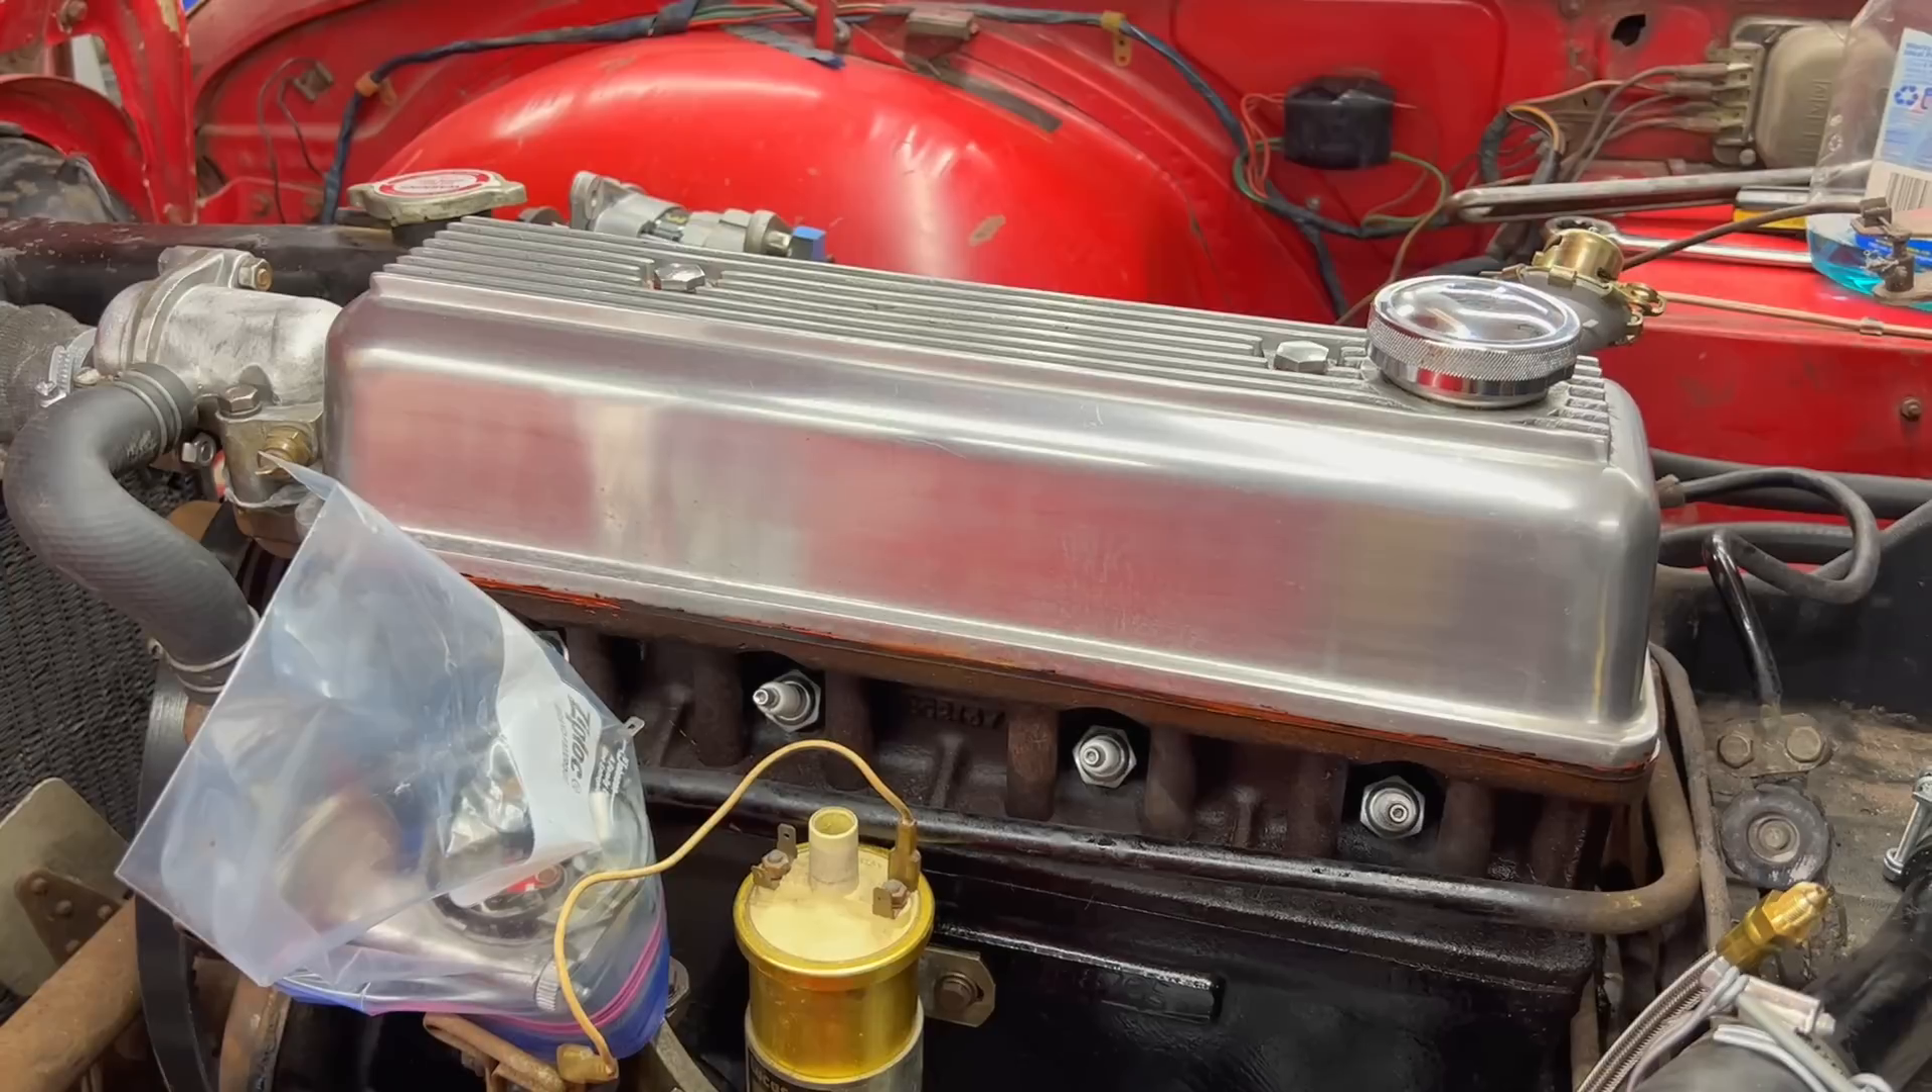All right, we added a little bit of bling to the car after we used the second-hand aluminum or alloy cover from my TR3.